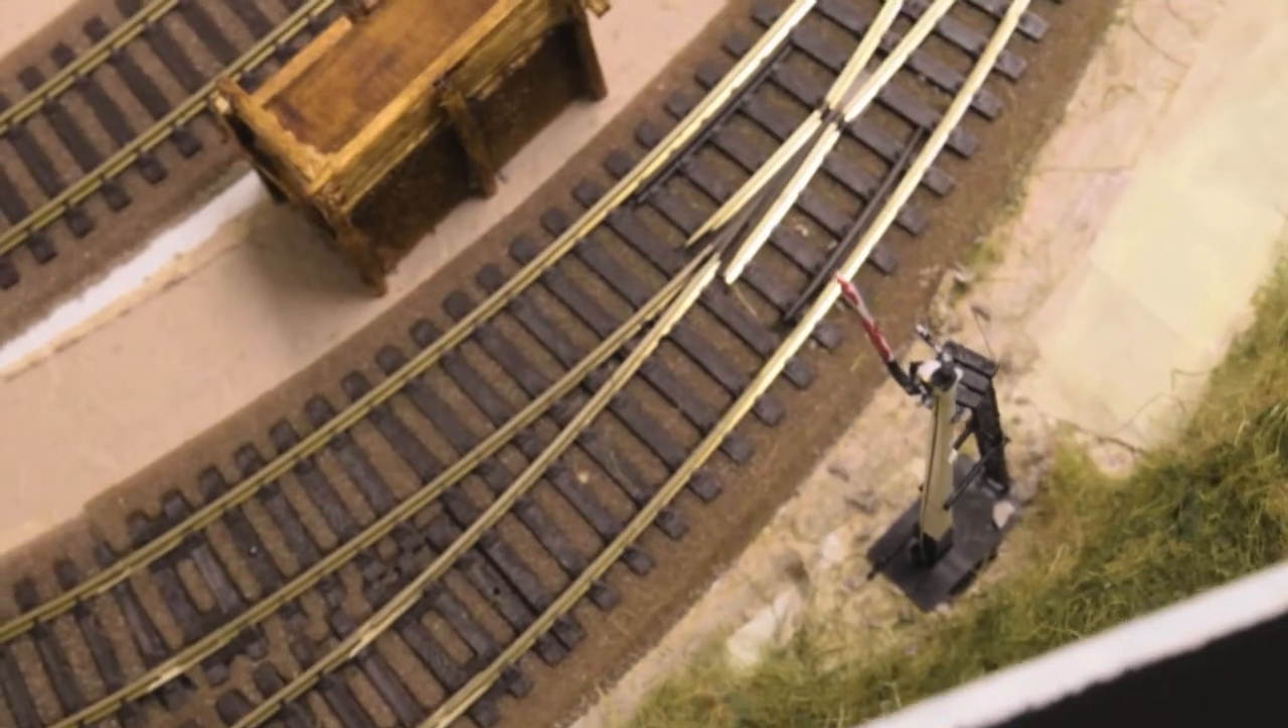Okay that's the quarry signal now in it's proper place now on the baseboard.